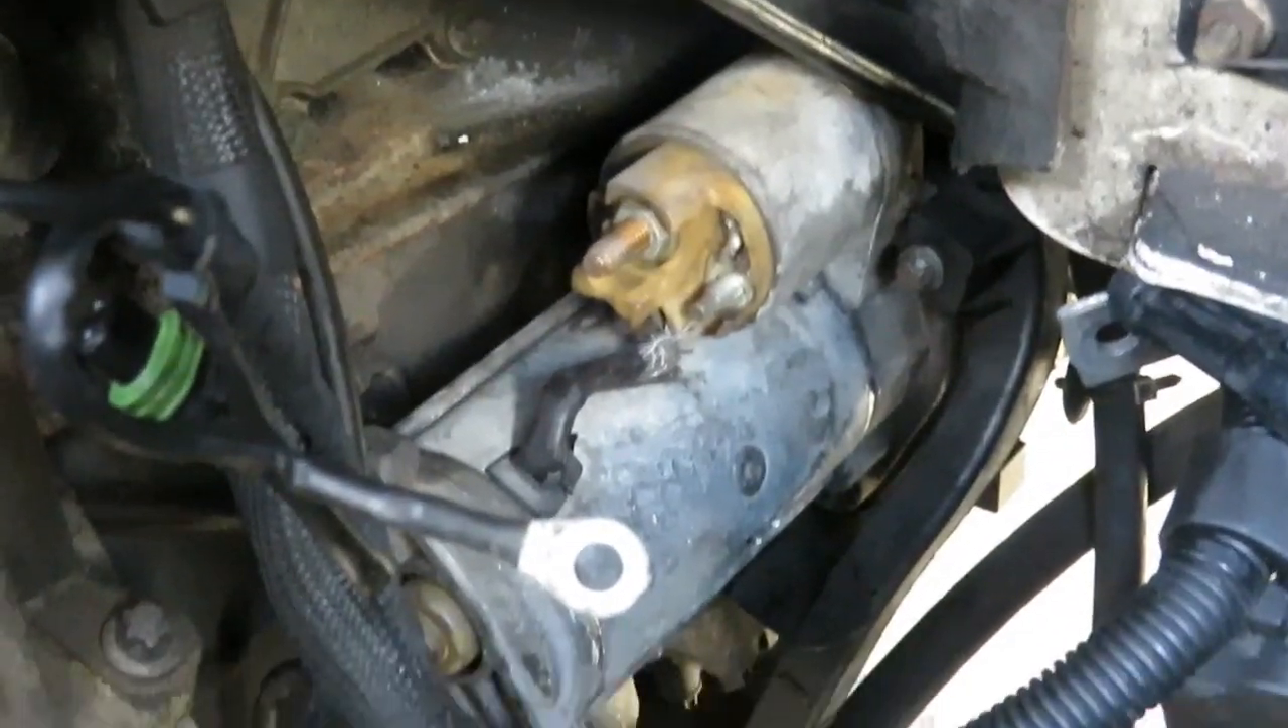Alright you see I've taken off all the connections.